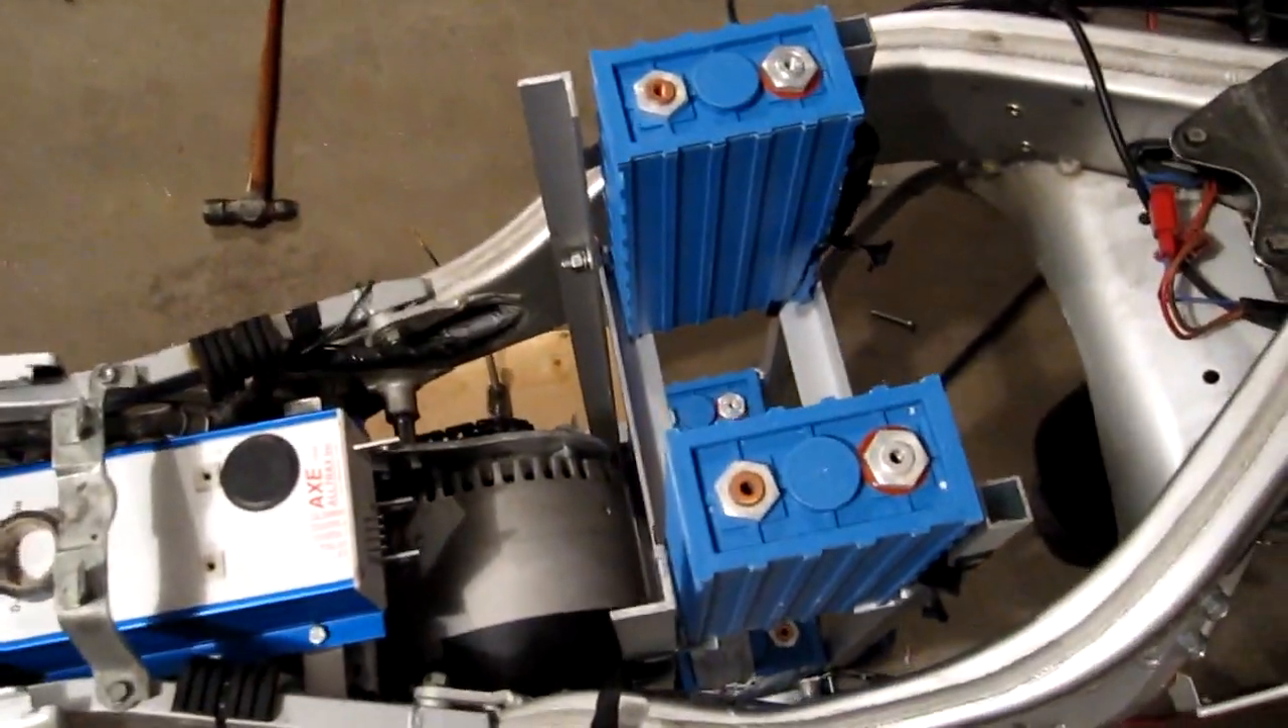Alright, so here's the battery rack so far. I've just done two of the stacks so far.